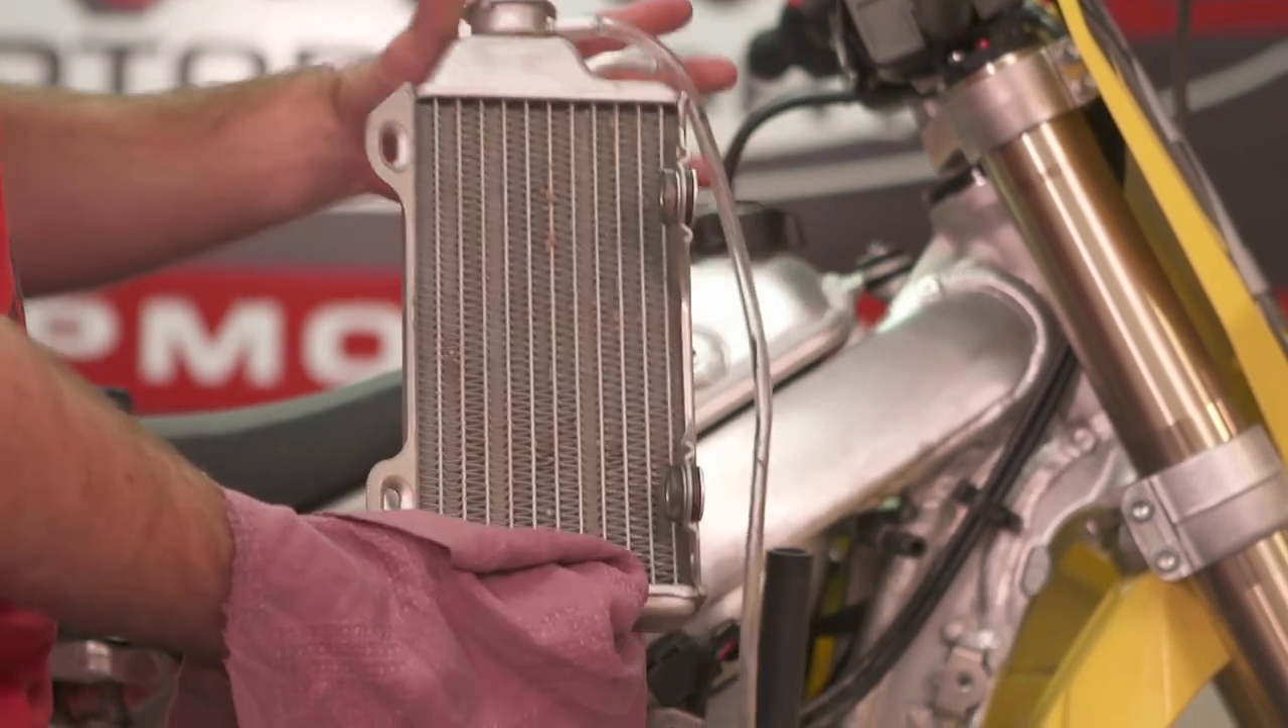Now we have our radiator off as you can see it's pretty straightforward.